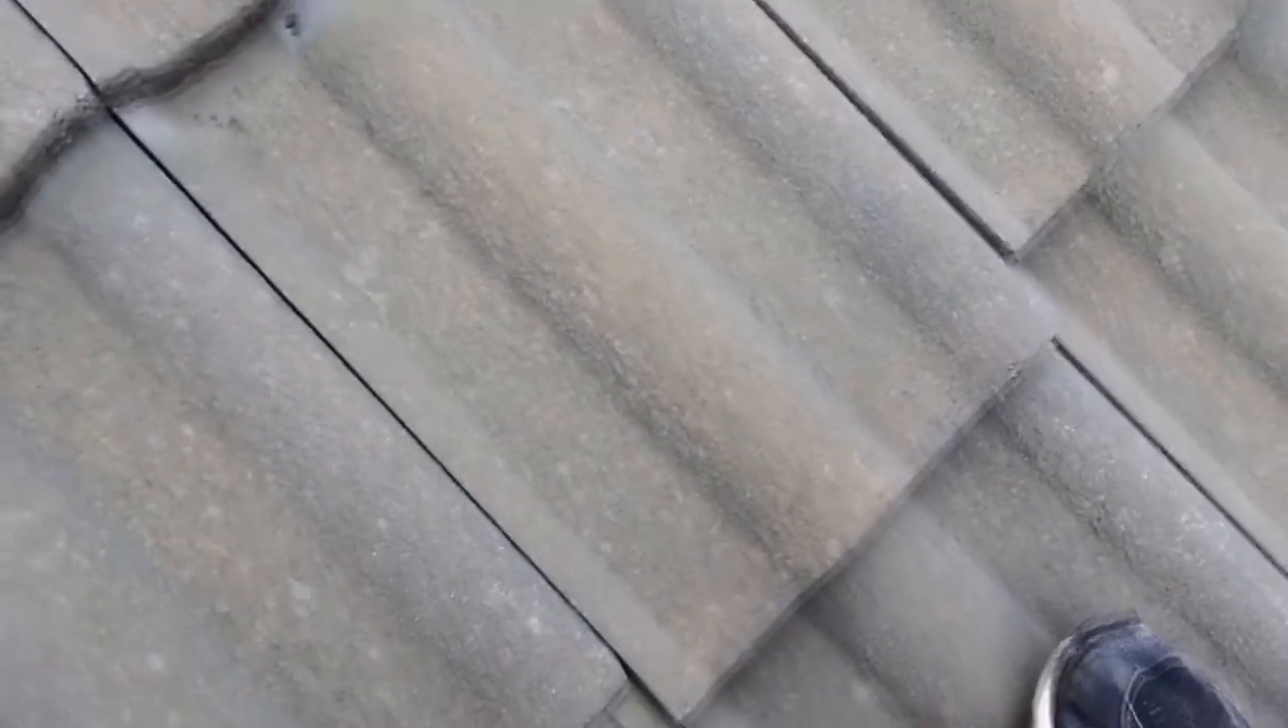You can see this one here is a bit funny because it's actually hanging down from the other tiles so it's not even put back in properly.